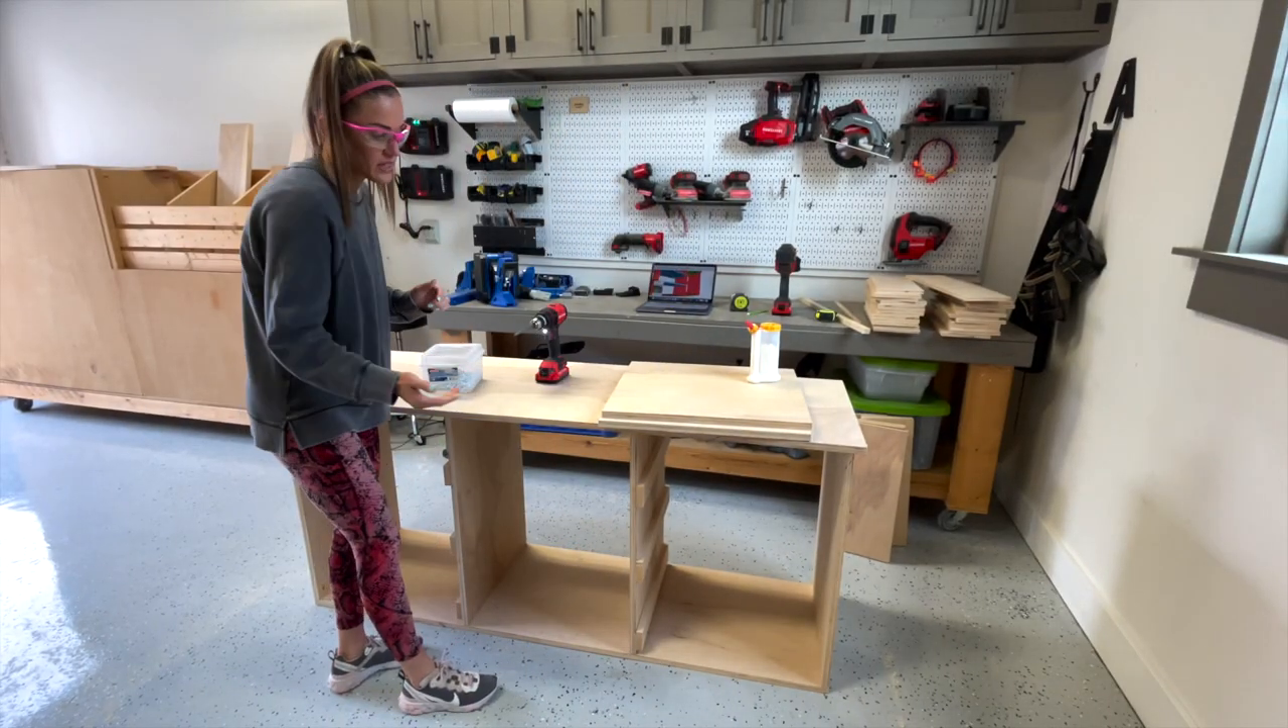Okay so I've got the main cabinet frame done now I just need to add the two shelves in the middle and then move on to the face frame.